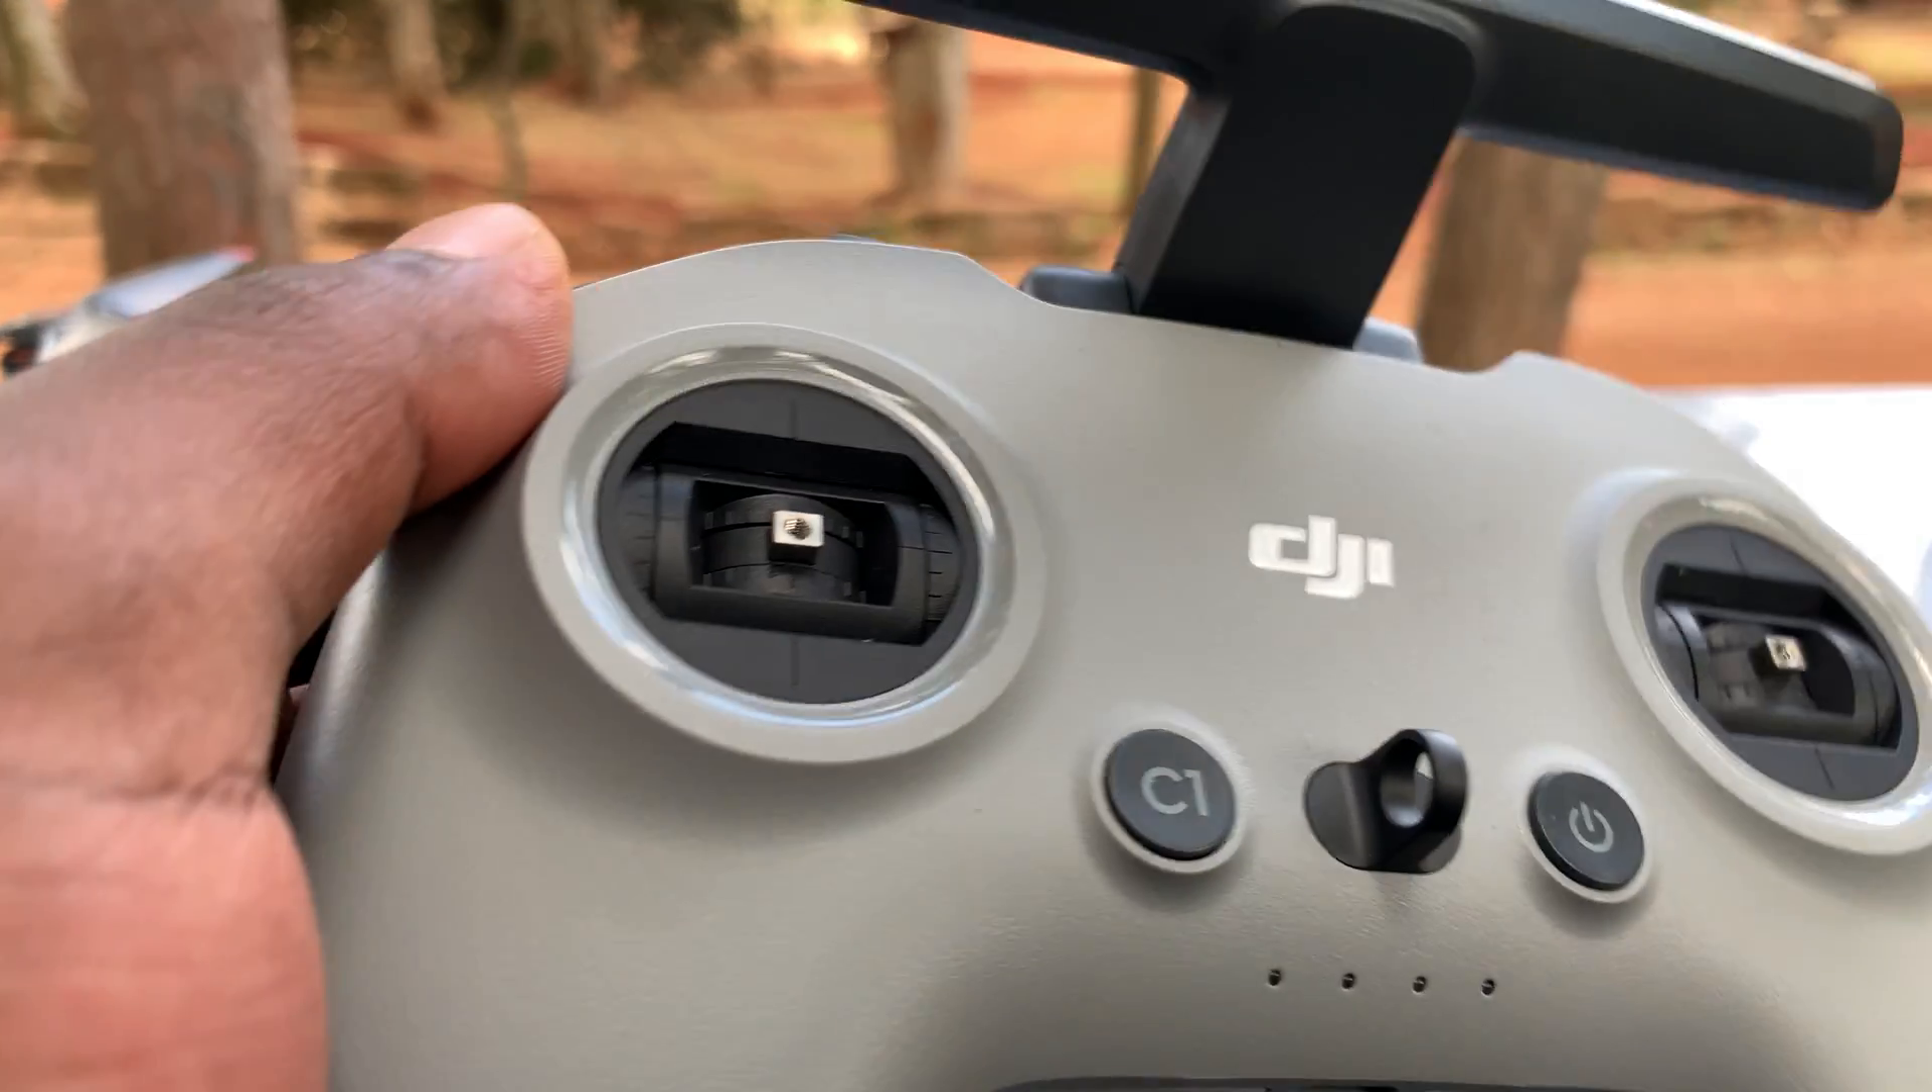You can see the analogs don't have the sticks on them.